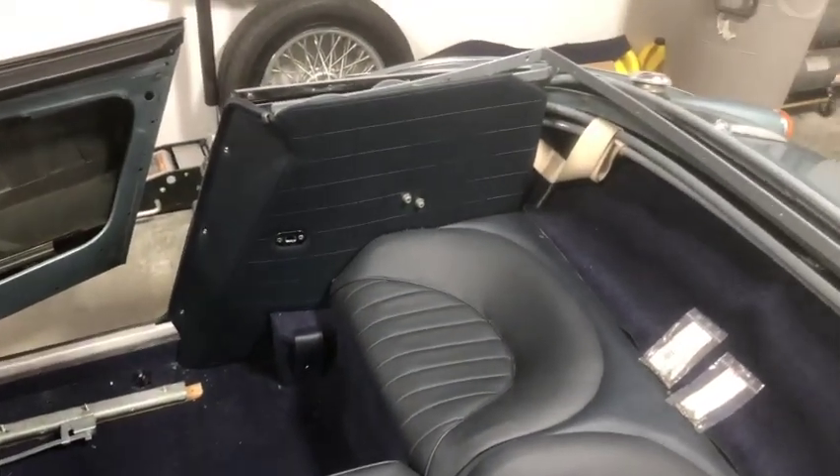Okay so rolling right along here as you can see I've got the rear quarter panels now installed.